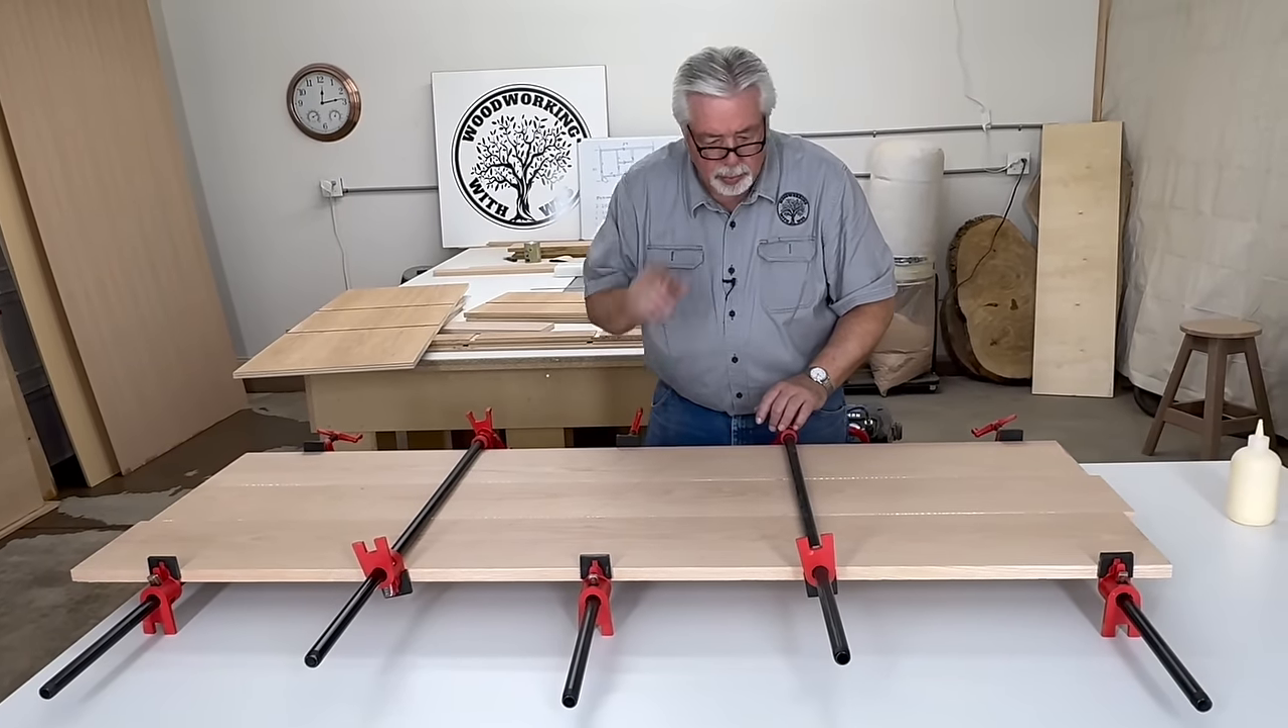All right our top is now glued up we're ready for assembly.